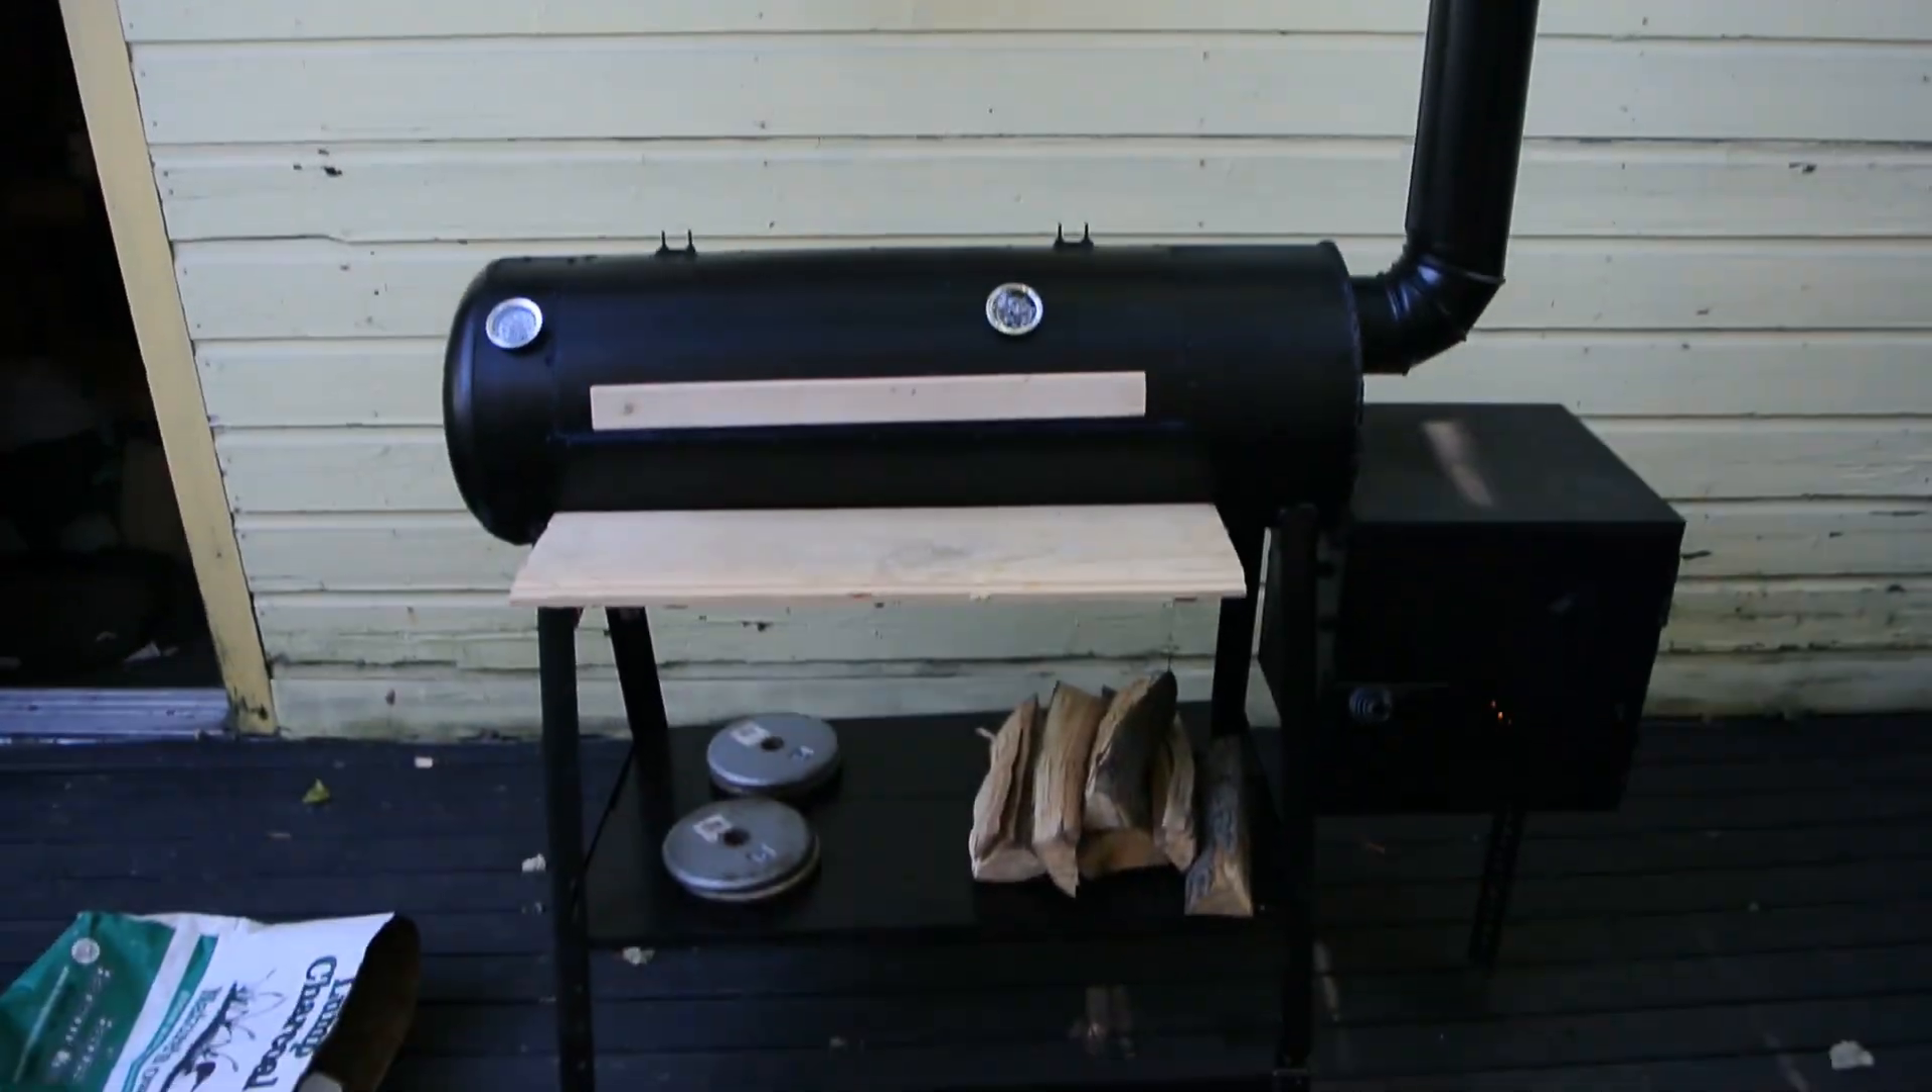So here is the finished smoker. I got the pipe on it. I got it all painted.